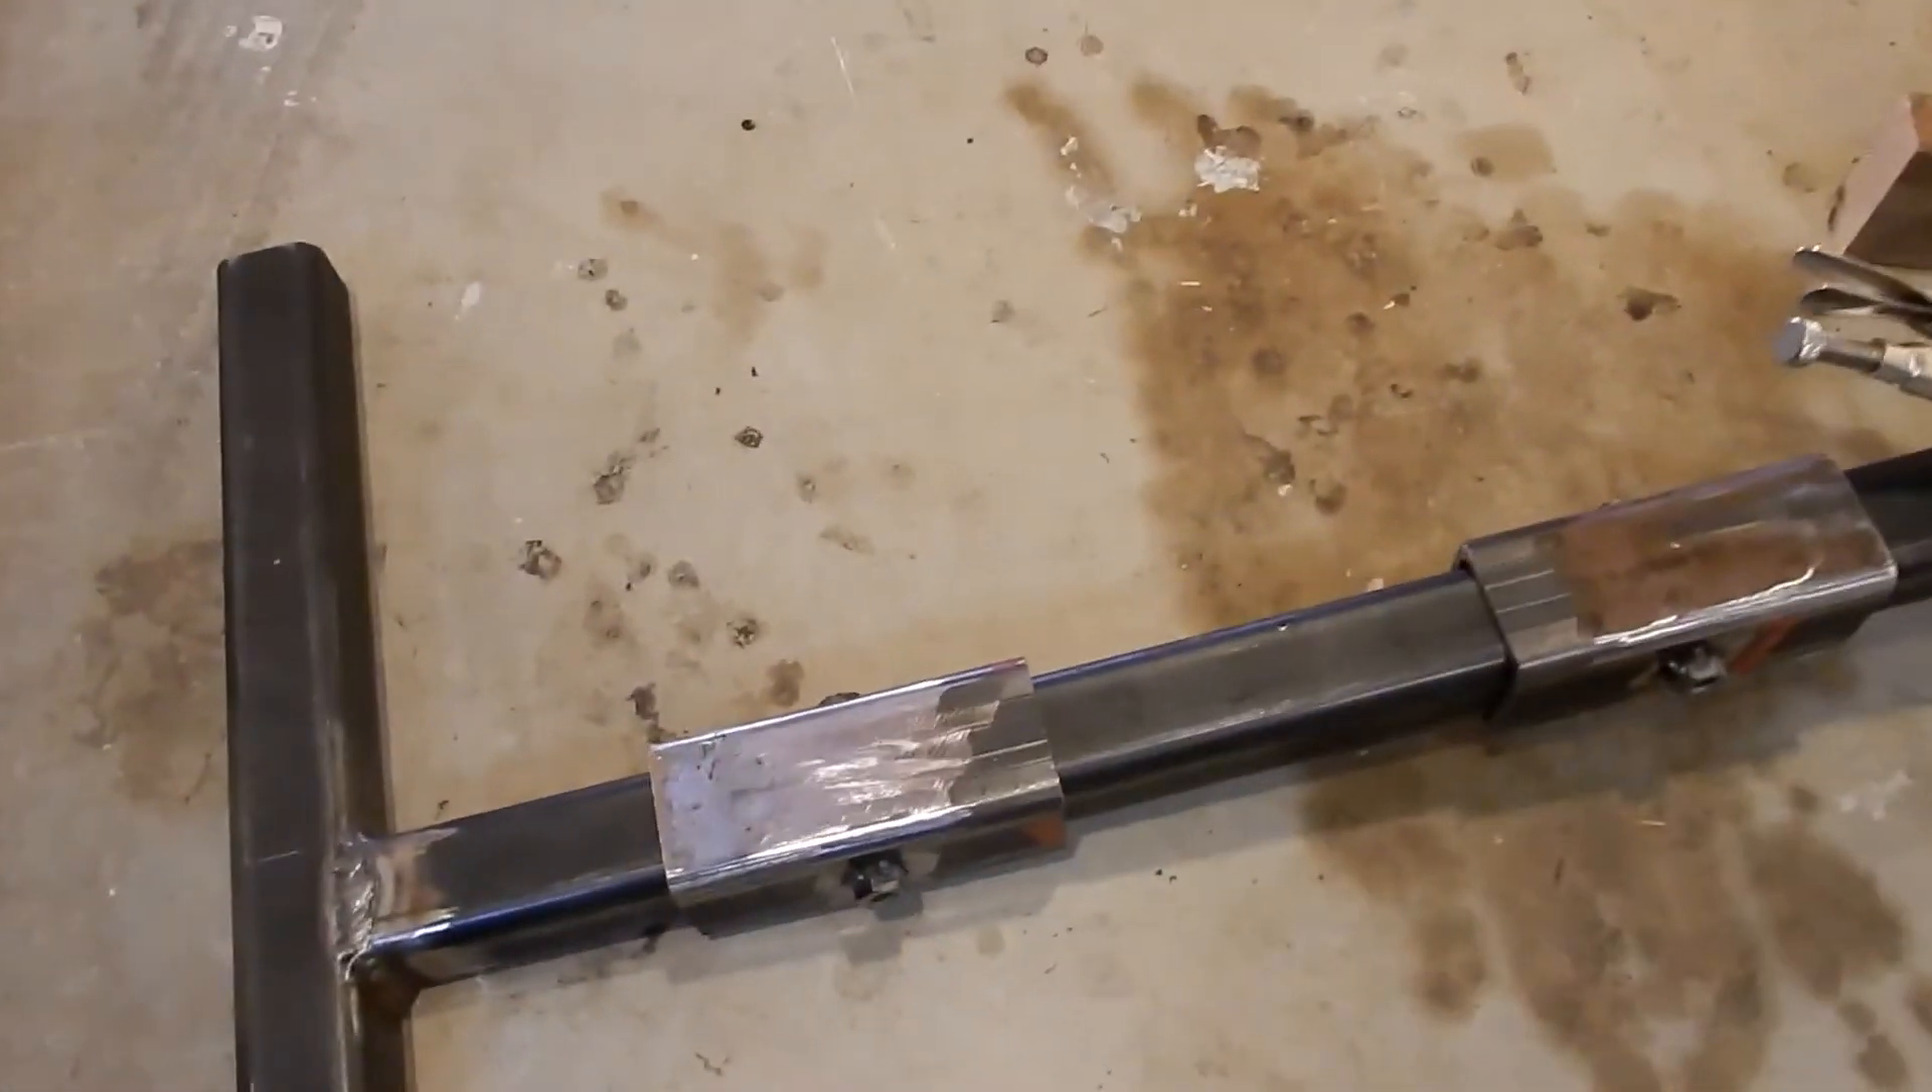Now that we've got both sides welded, I put on the horizontal sliders that are going to hold the verticals as I mentioned in the diagram when we first started.